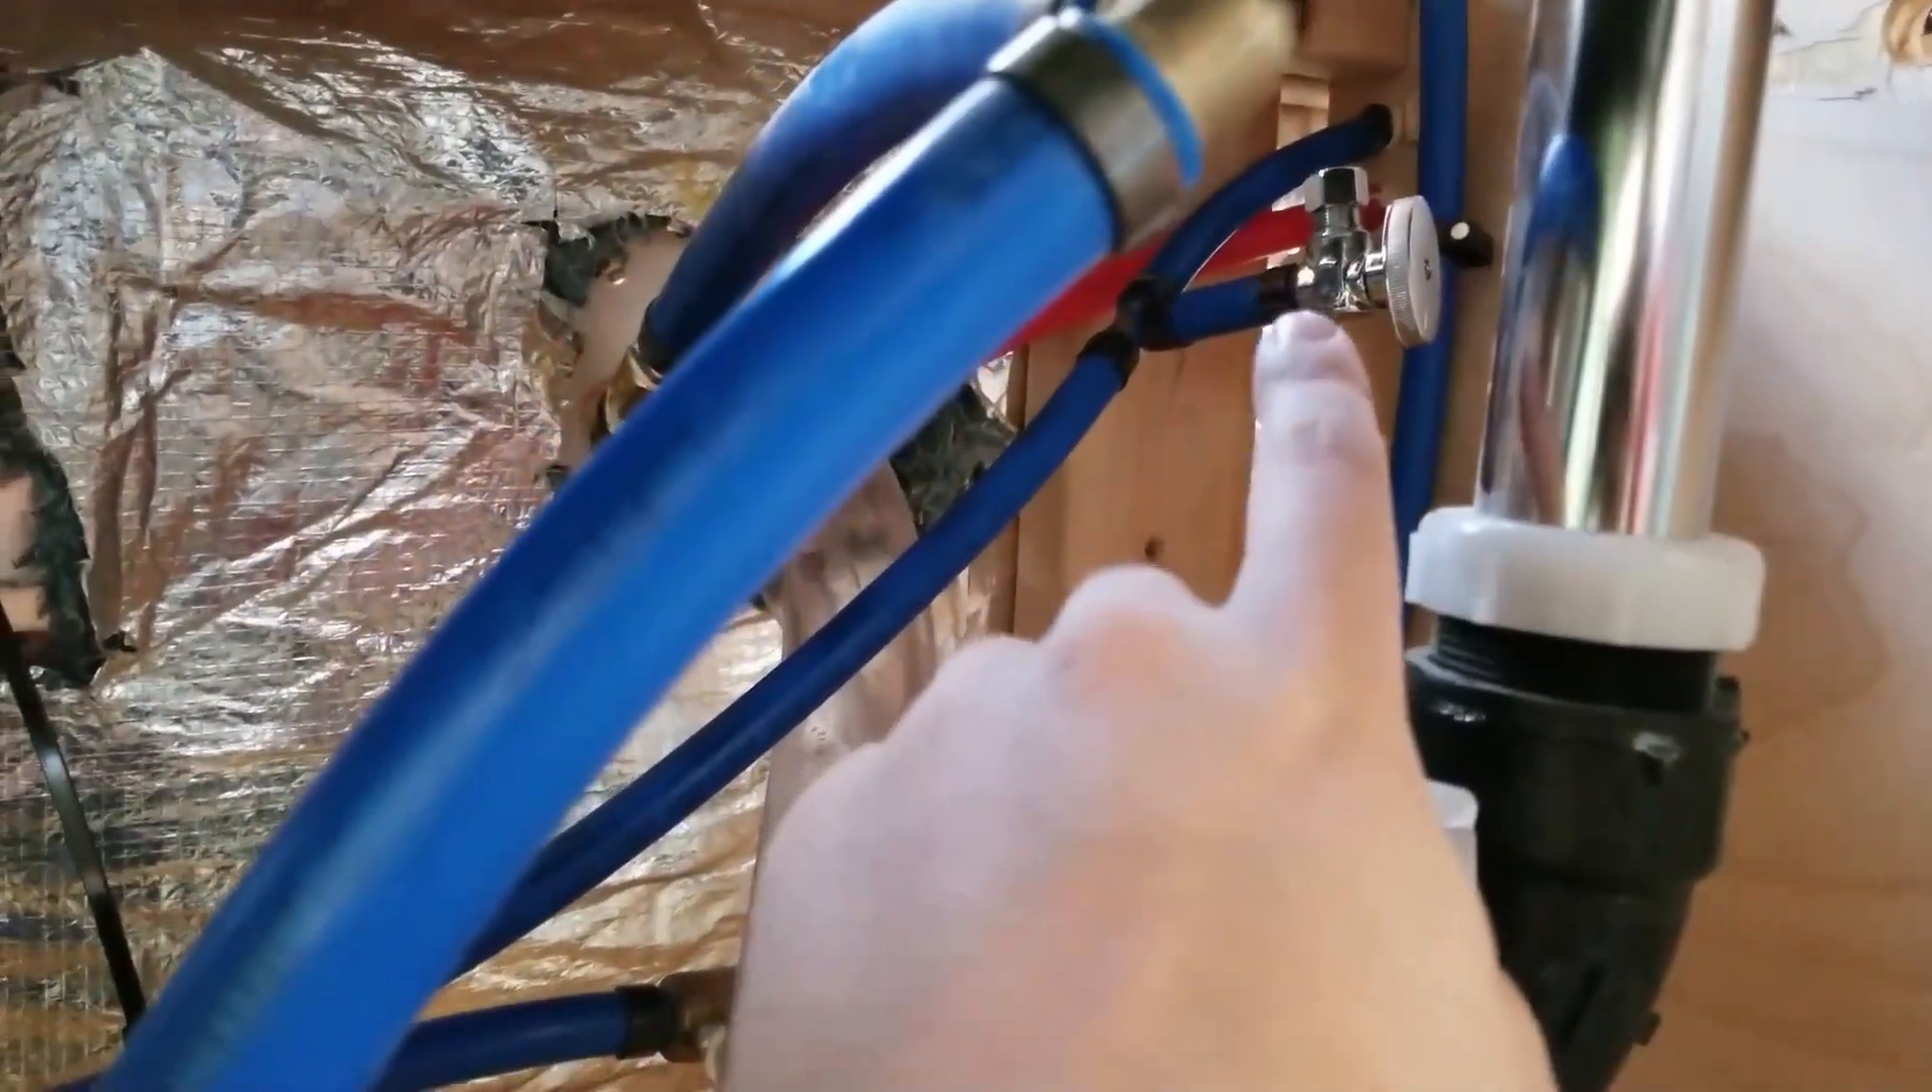I've got a valve hooked up for the sink.